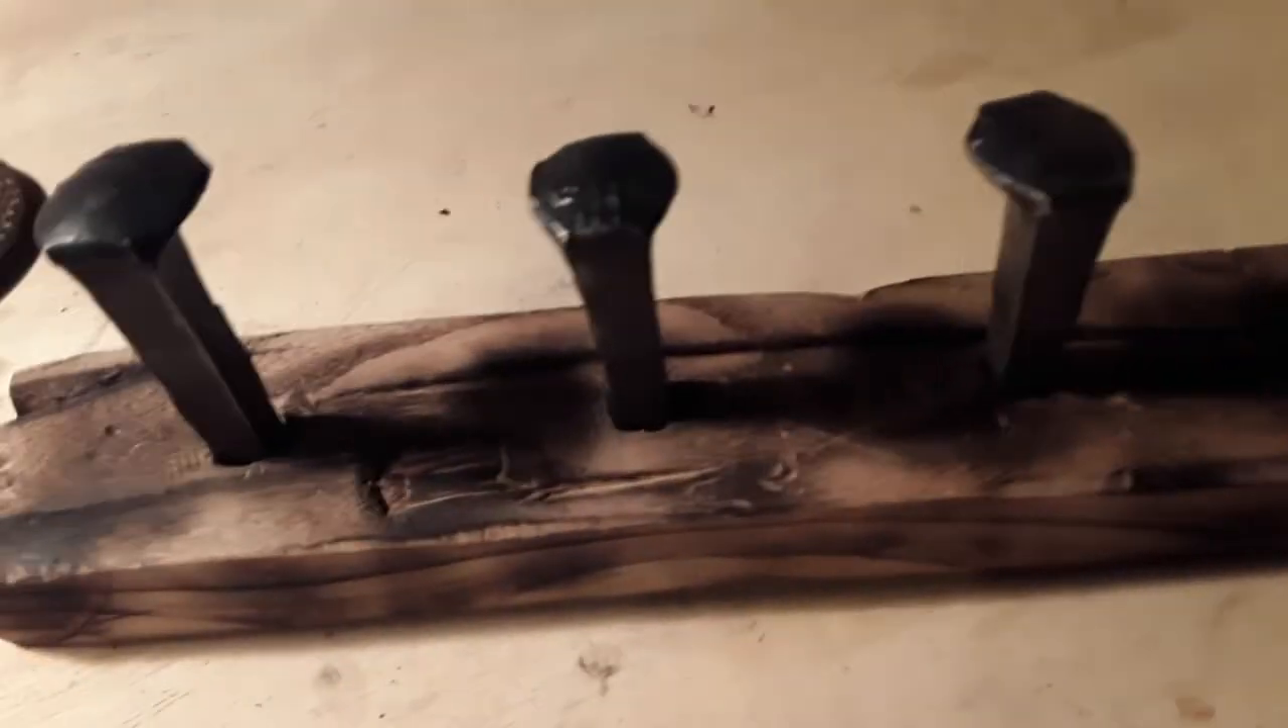So now with all the holes filed square, we have all the spikes fitting in there.